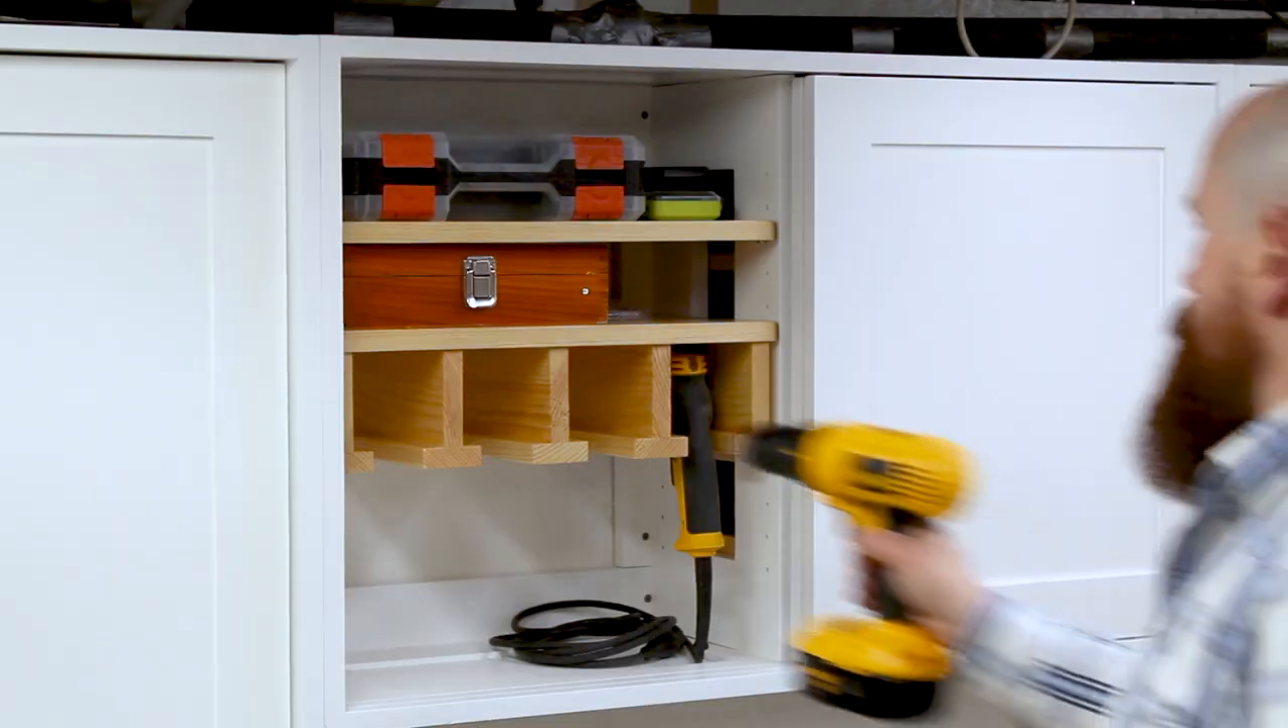I installed the rack and now I have a great way to organize my drills.